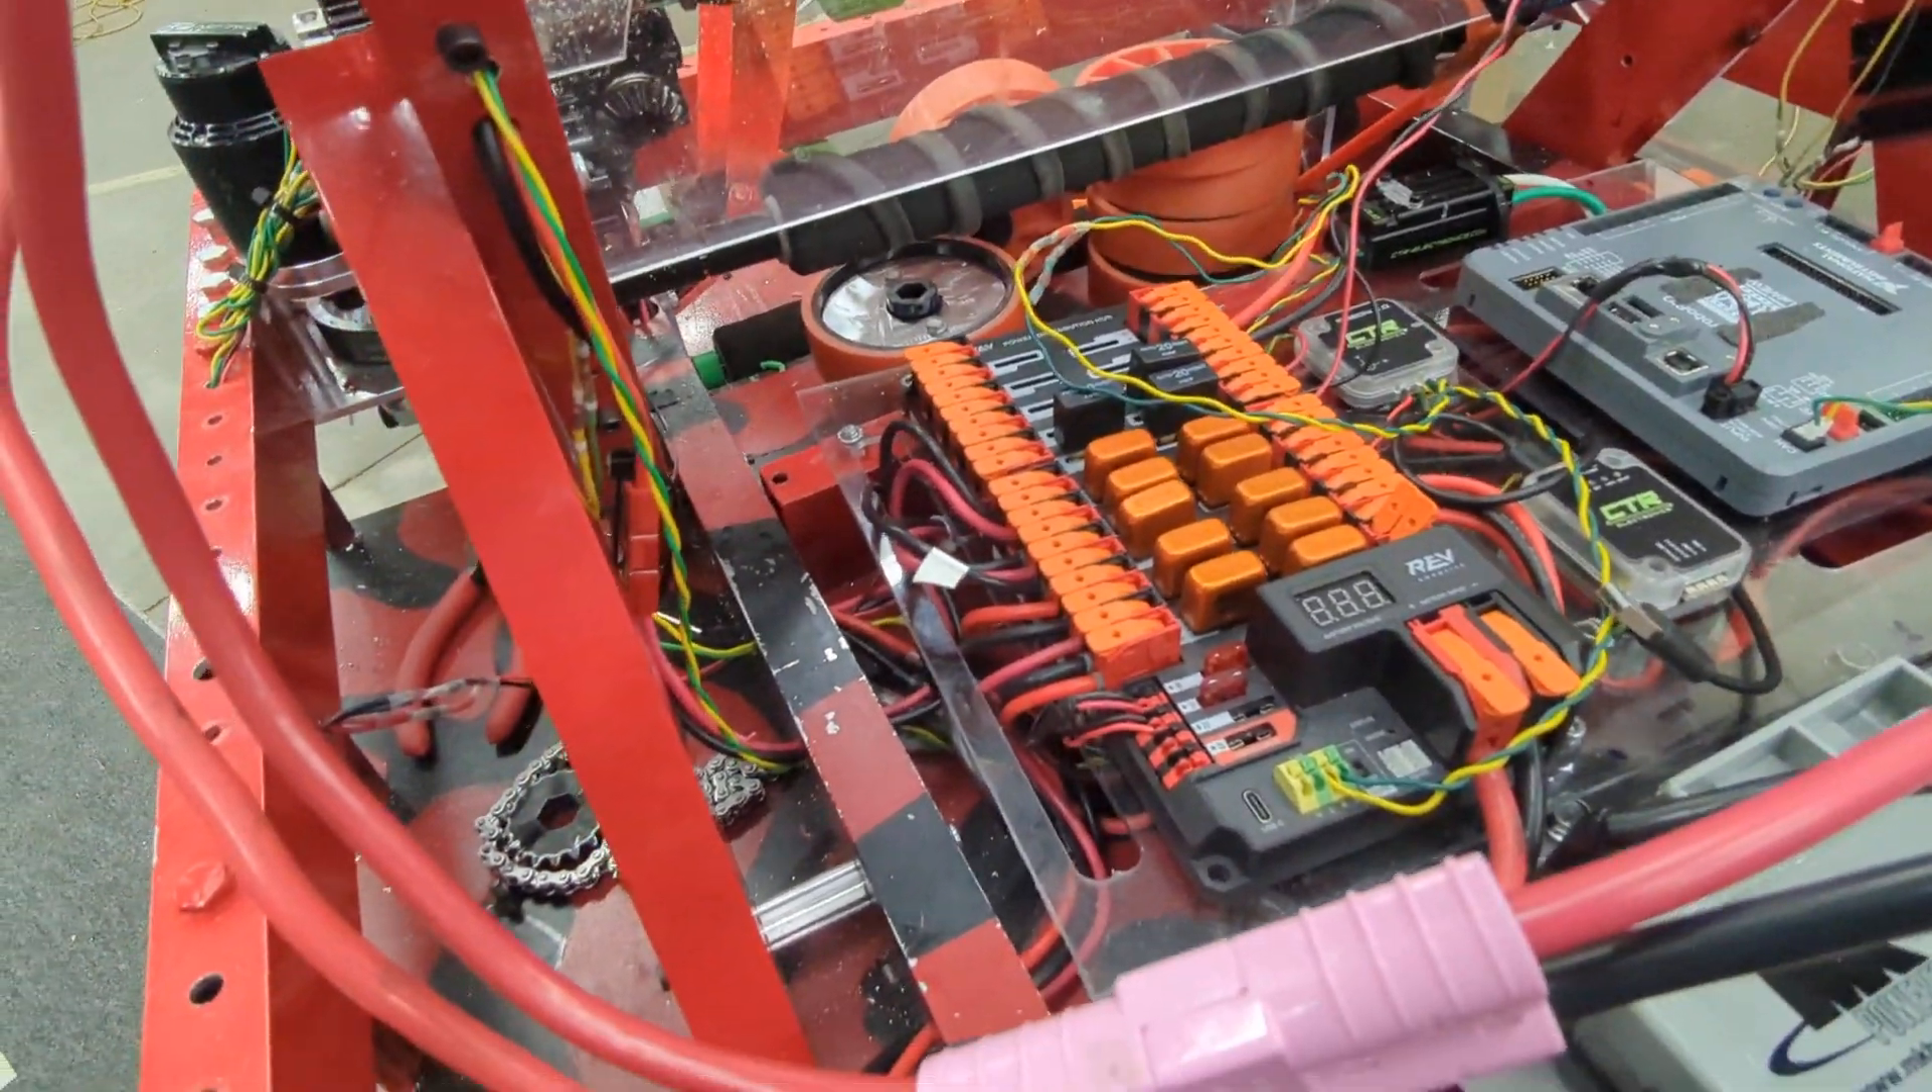We got our new electronic electrical board cut out and things mounted to it.